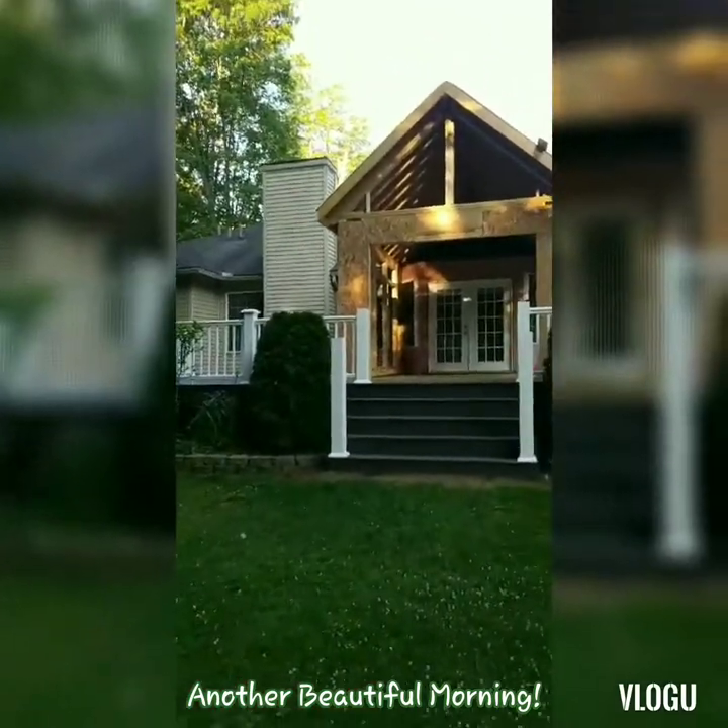This is where we are at we still have to do the railings for the steps.